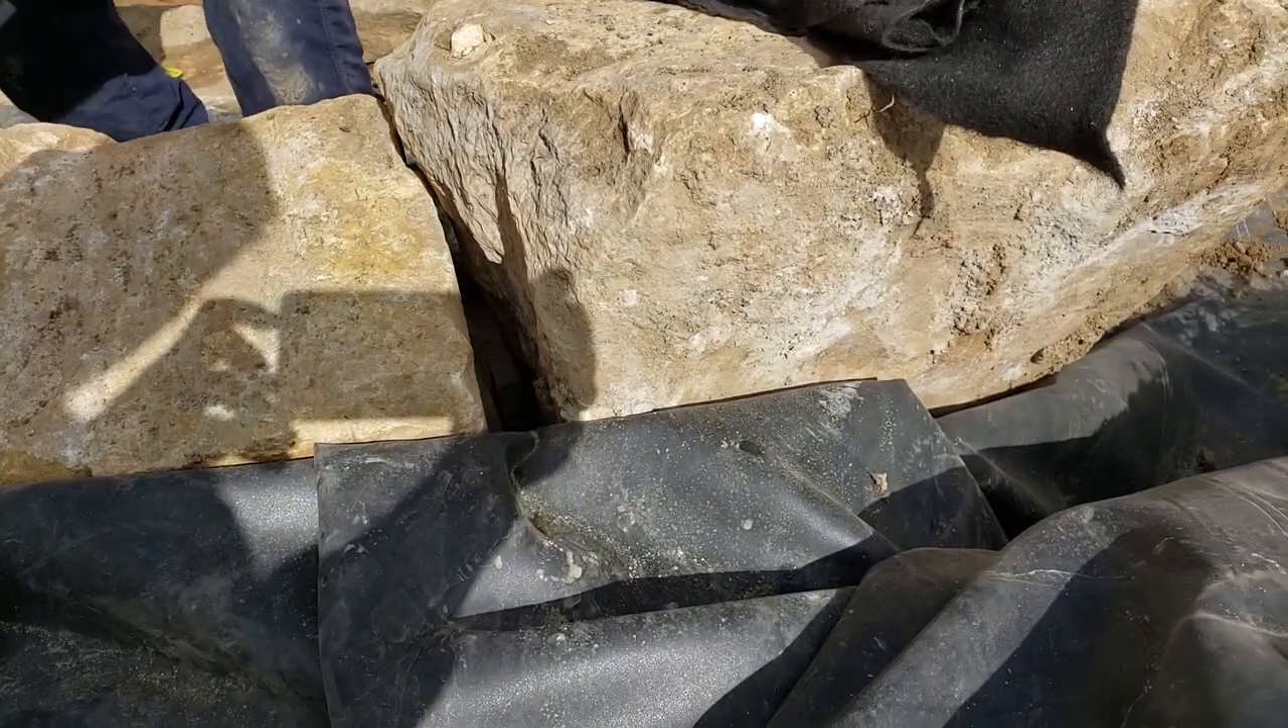If you look down here, I've got a decent-sized gap that I need to fill.